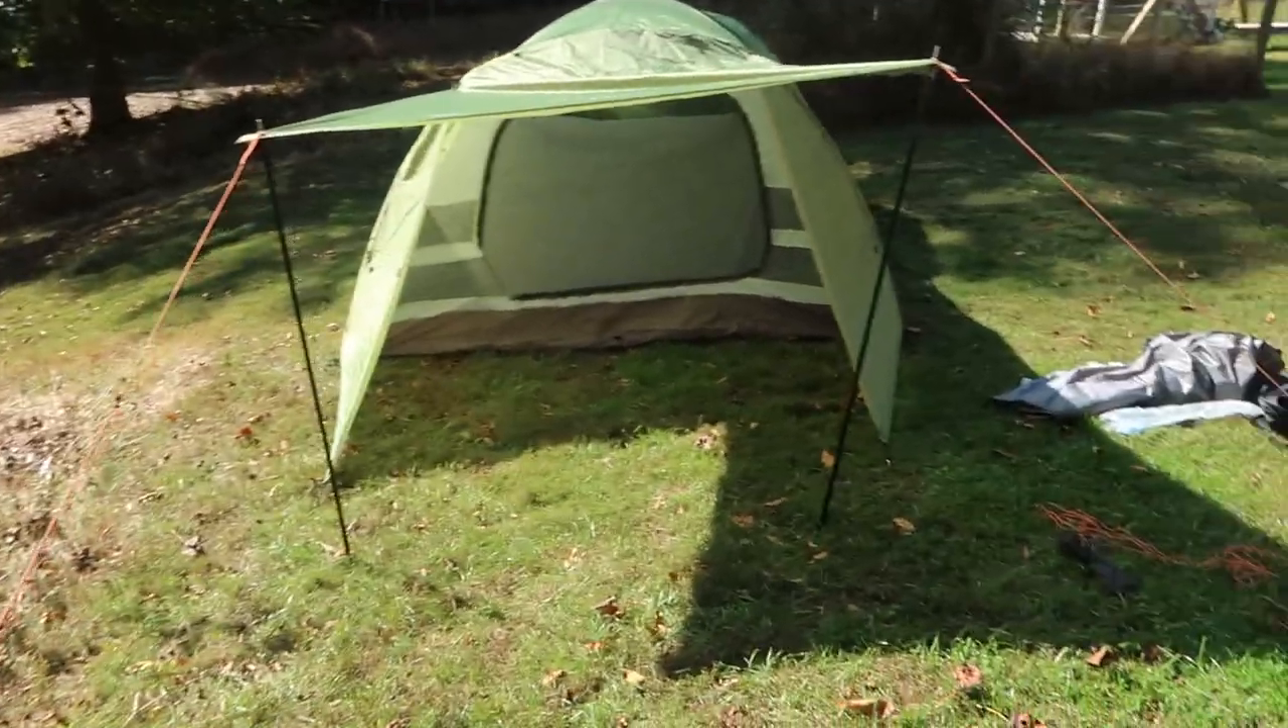And there's the vestibule totally open and out.